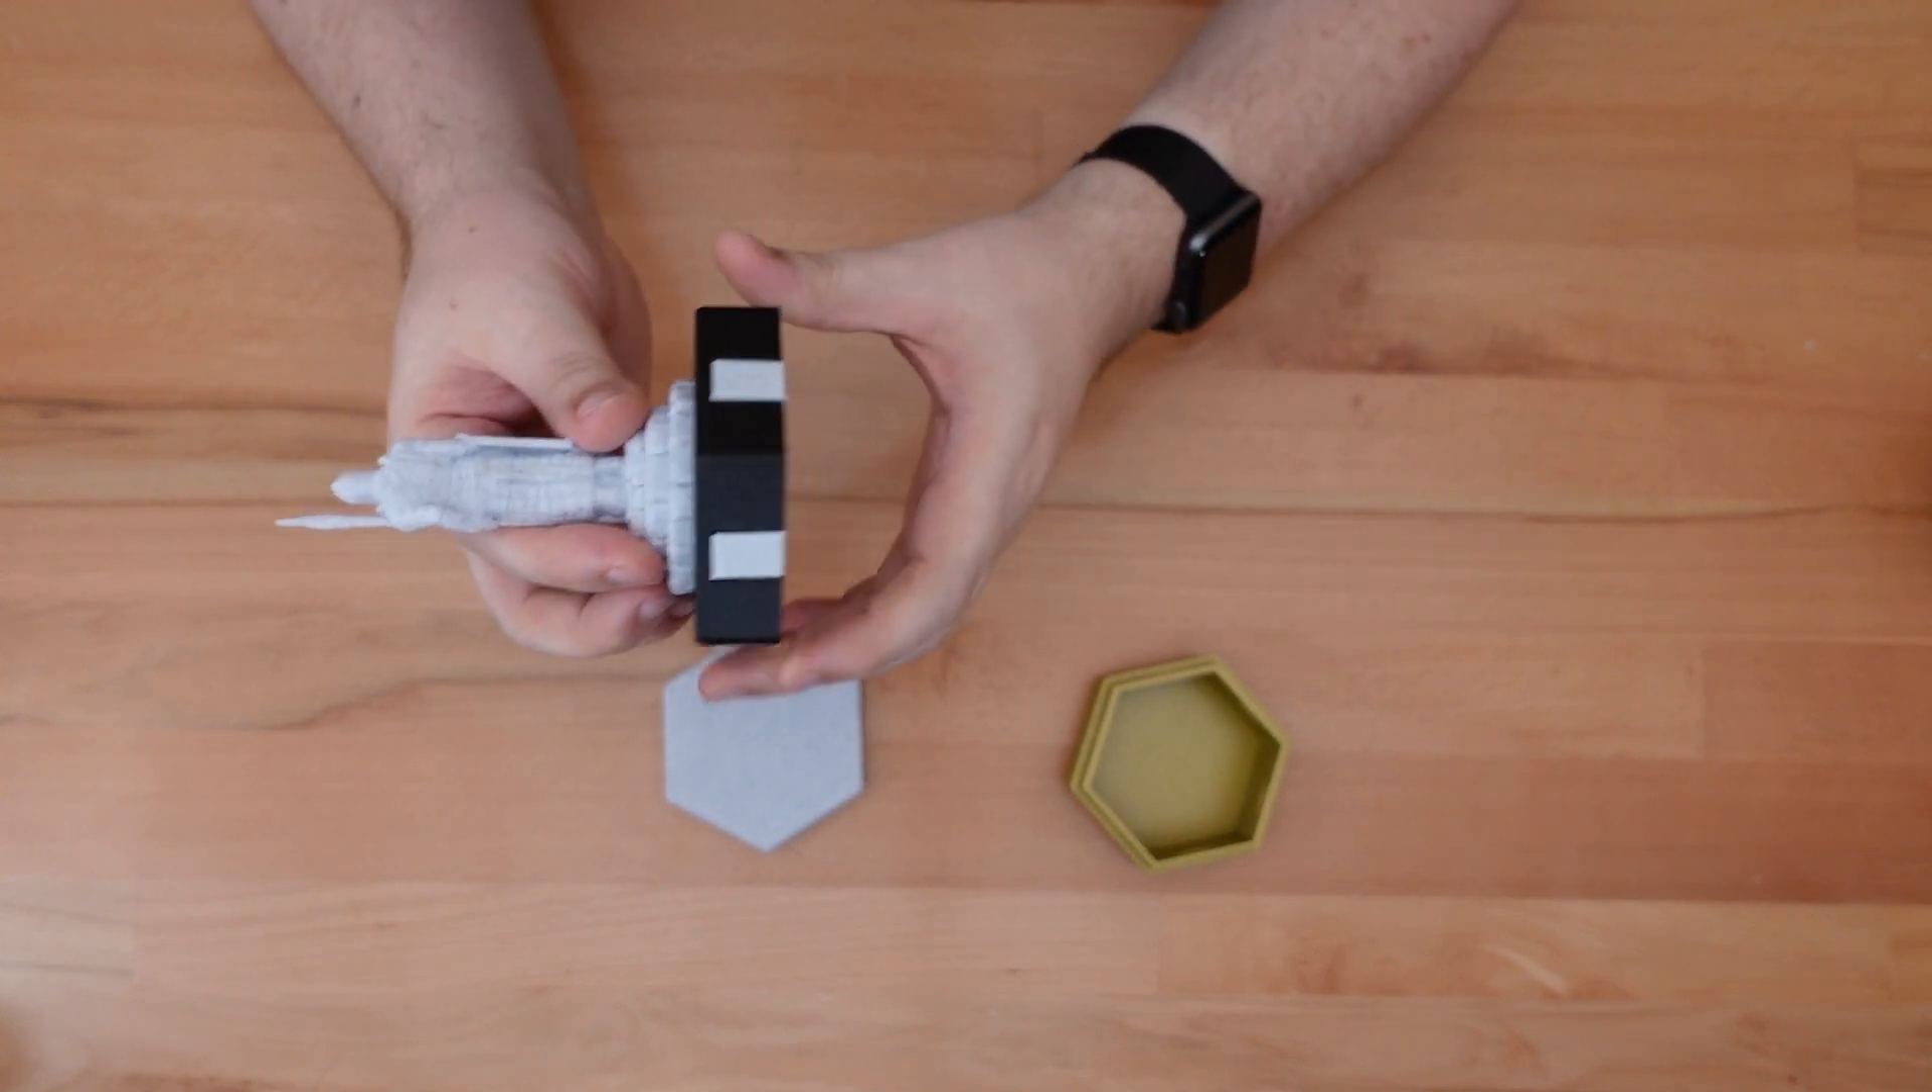All that's left is to attach the base.